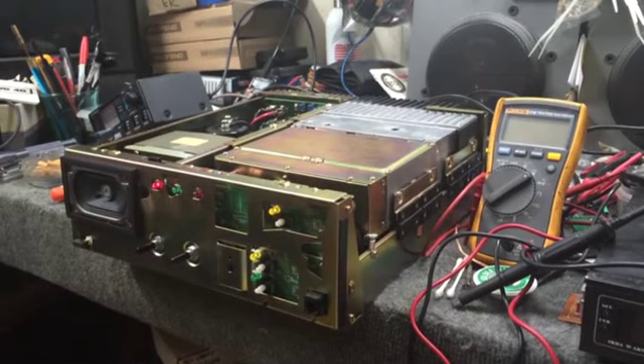We have everything ready to go just about to put the covers back on.